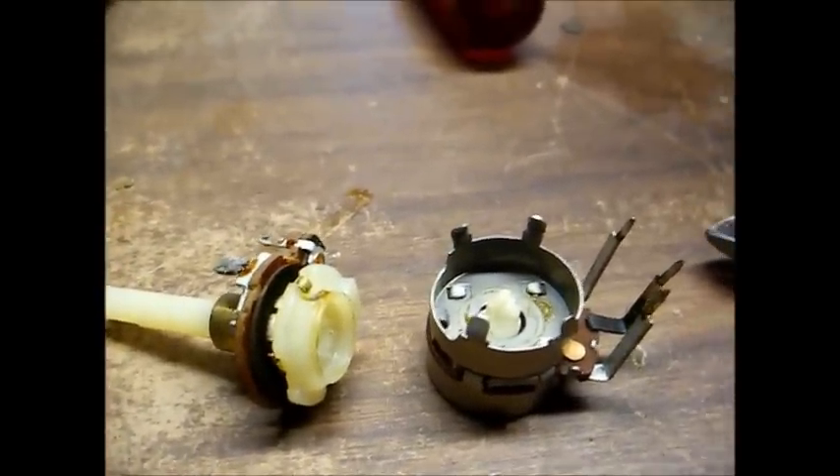Okay, here's our tone potentiometer removed from the chassis.